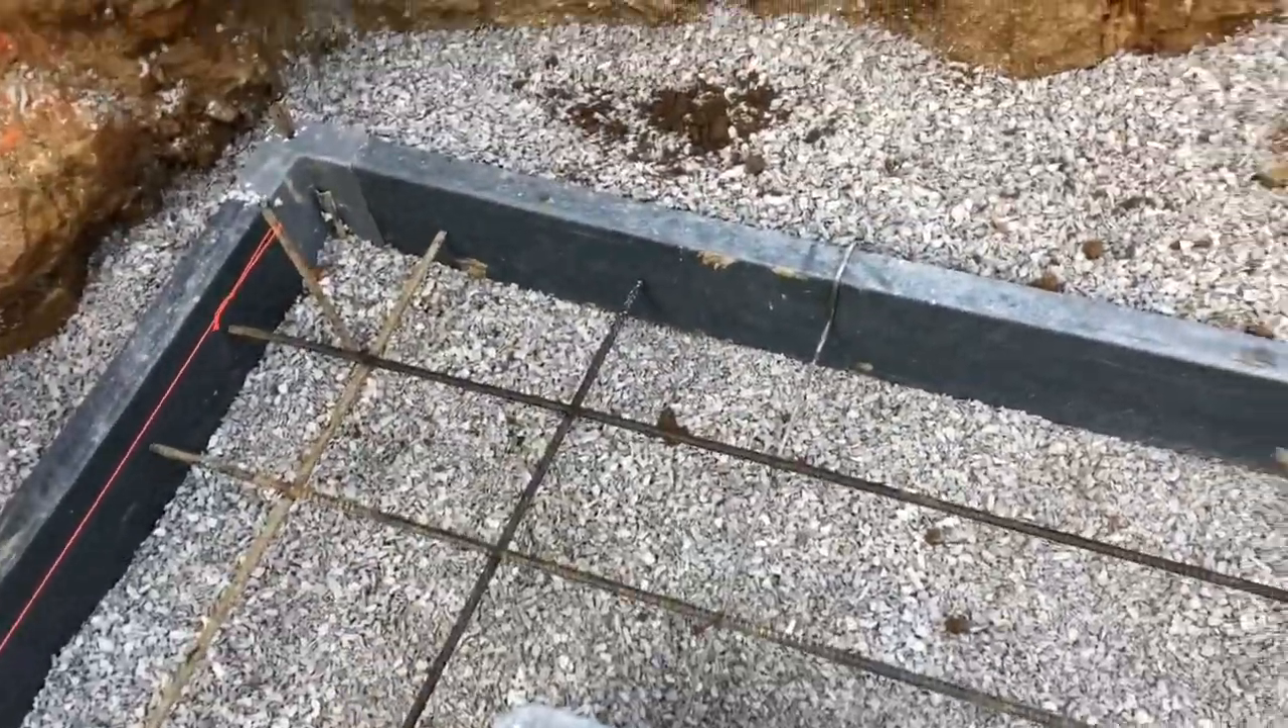We've got all the rebar in, got all the rock in.